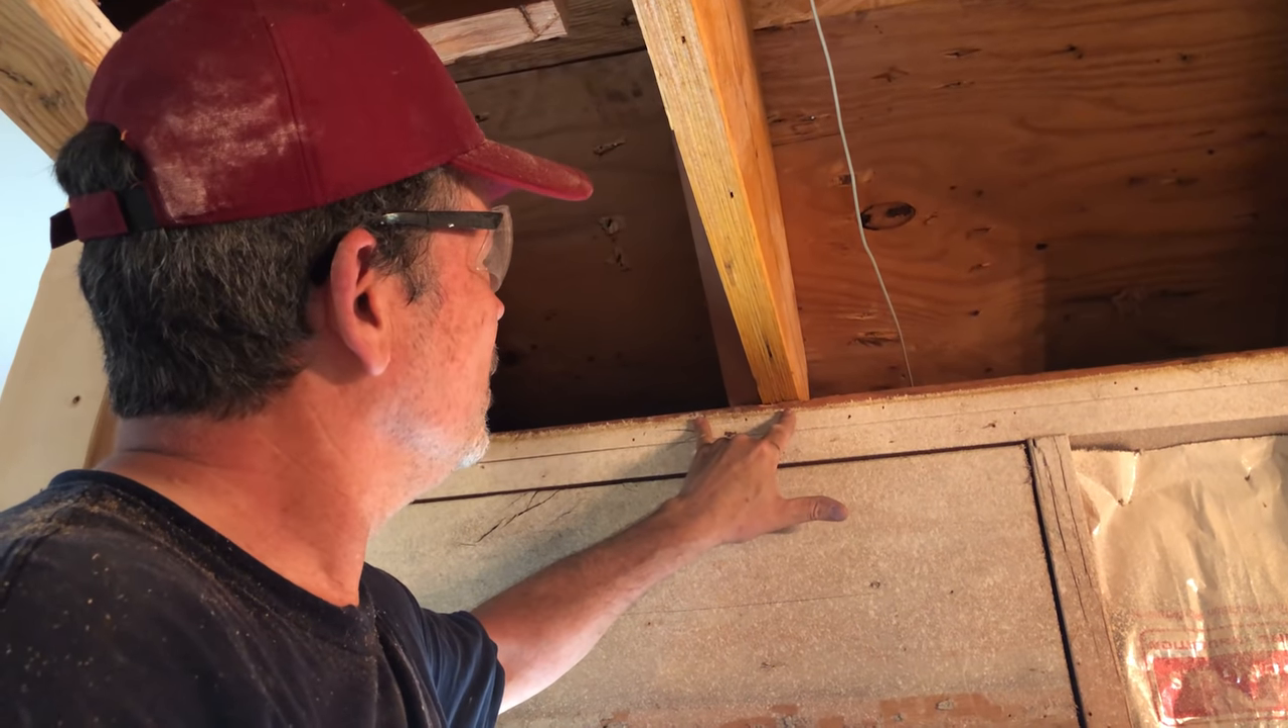The beam will be in between my two fingers but you can see we have a roof rafter right in the way.